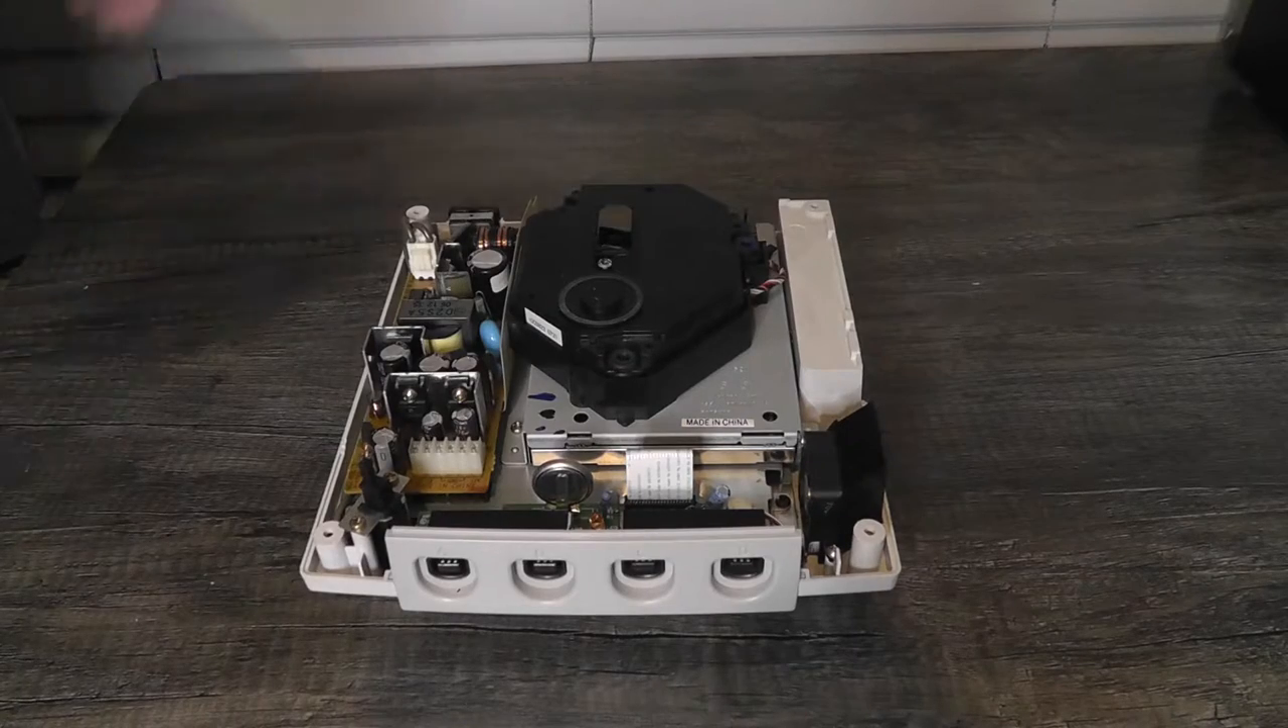Now we have access to the drive.